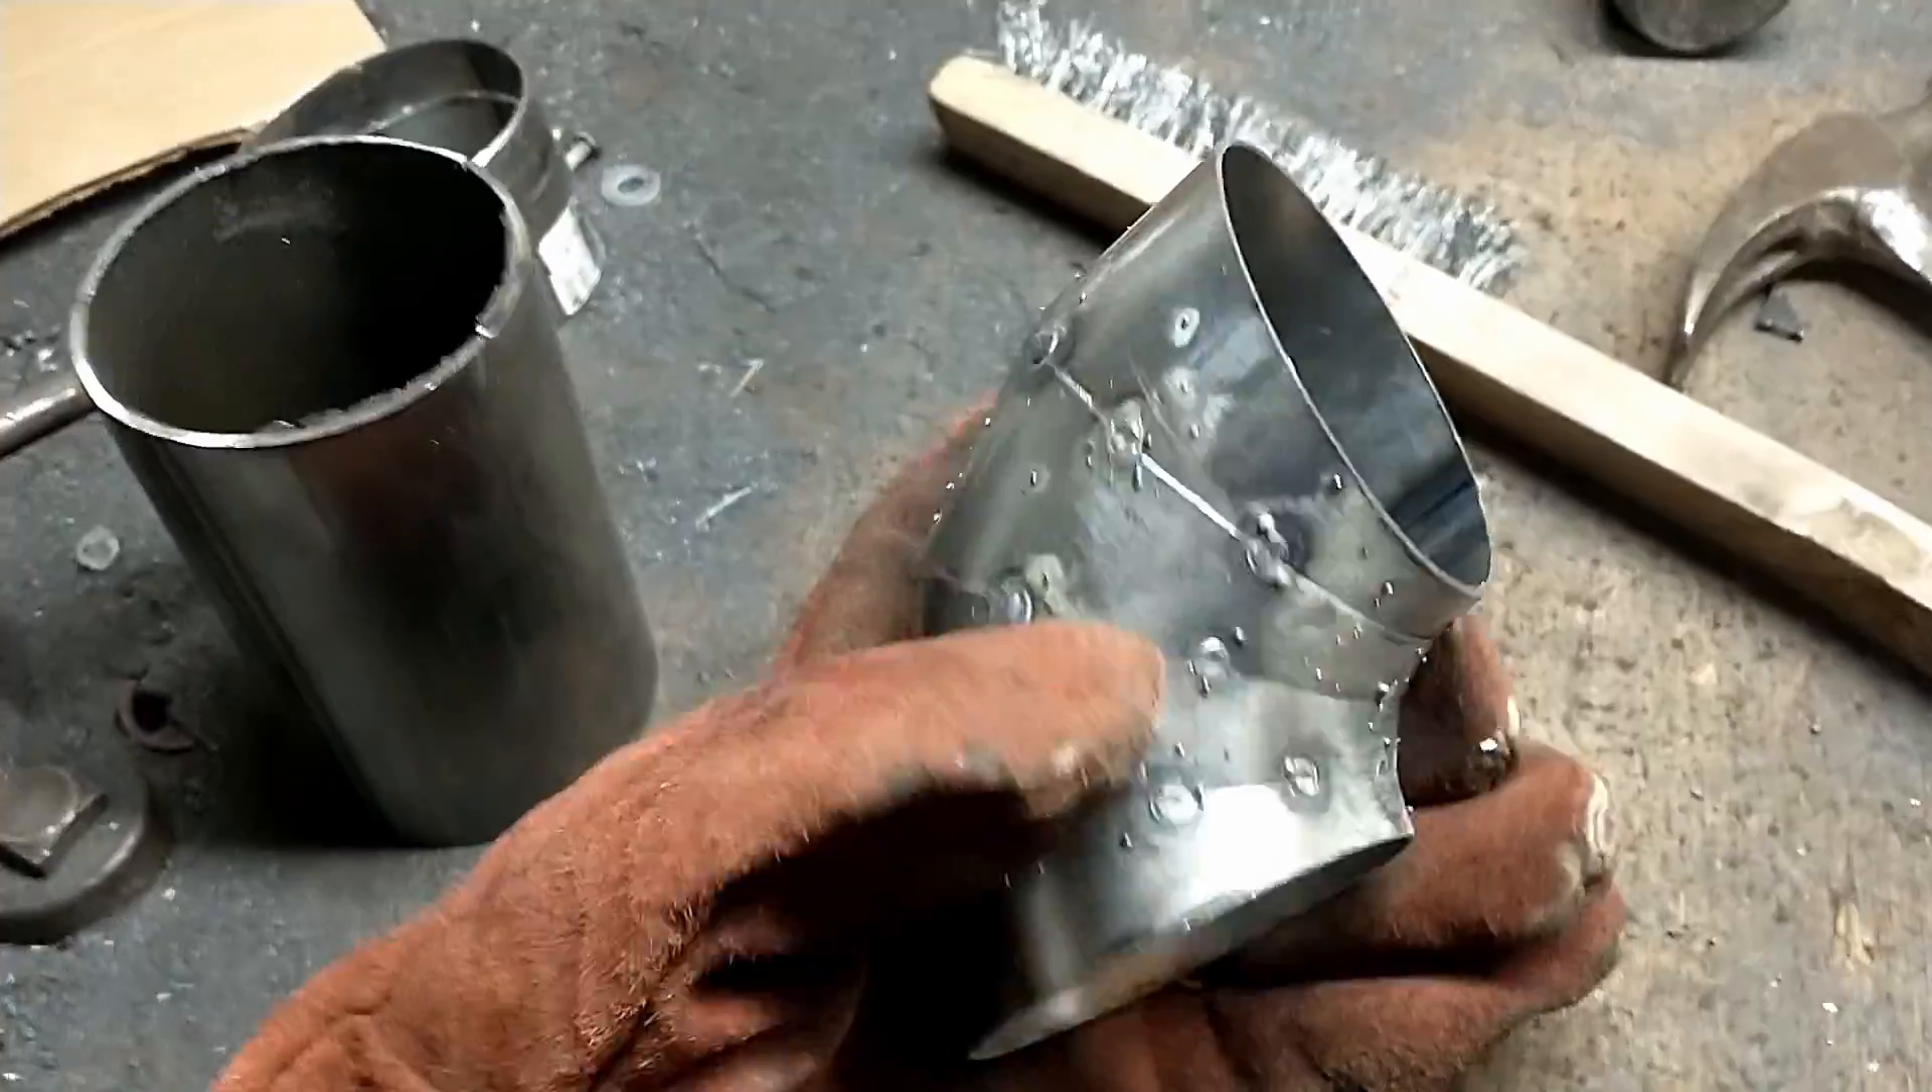So we cleaned up the pie cuts and went ahead and tacked them together.